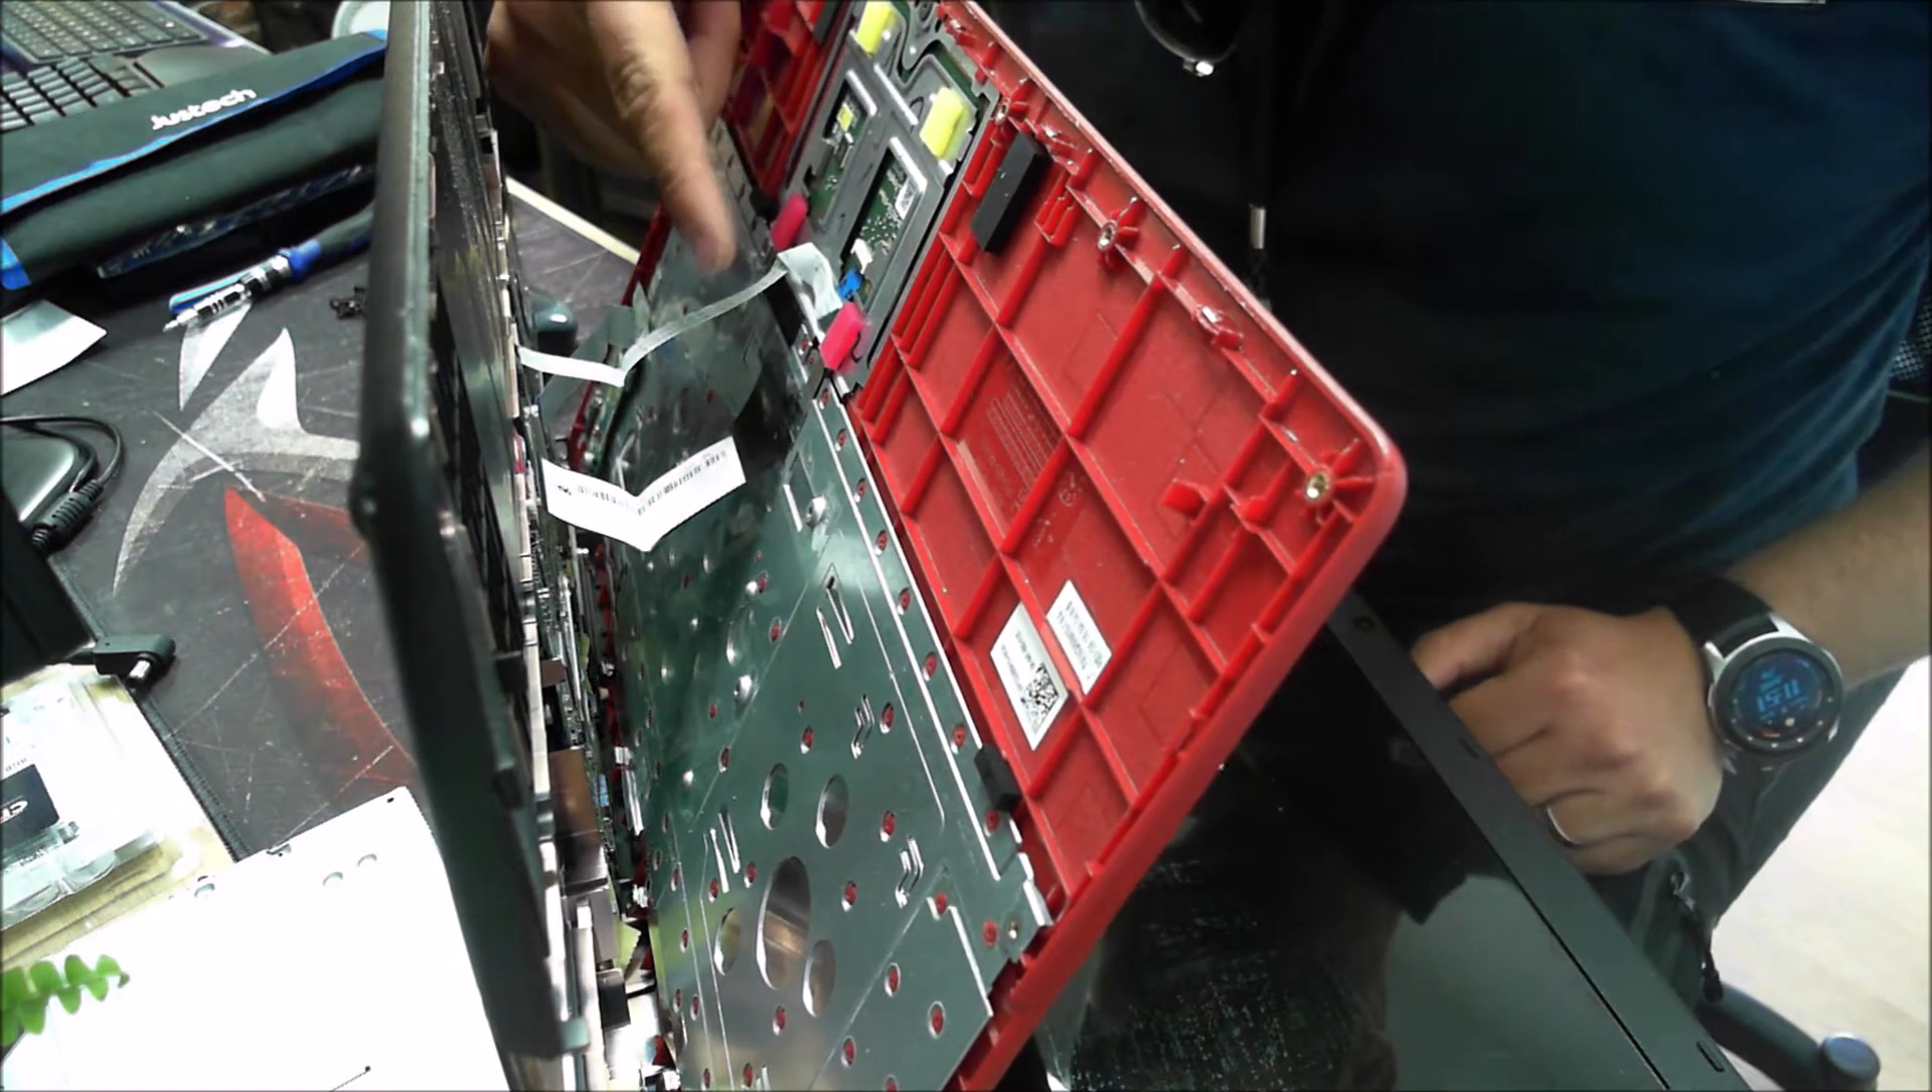So now we've separated the case from the main laptop.